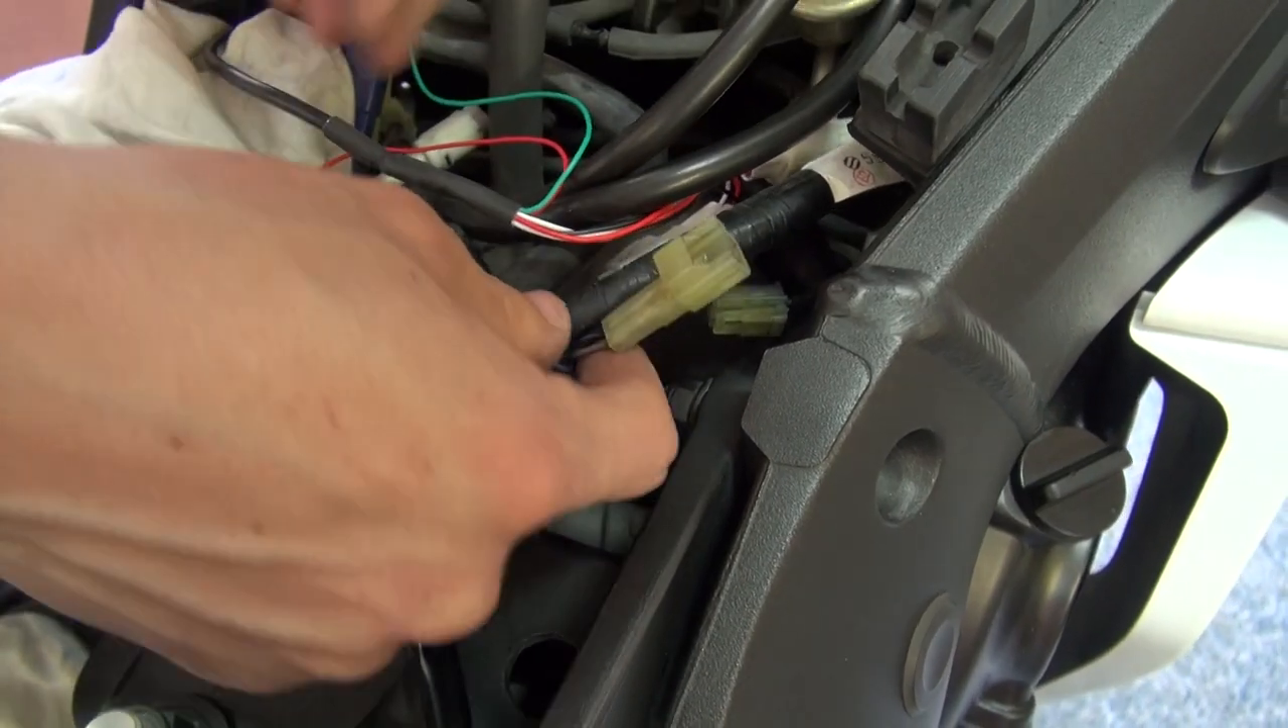Und hier muss jetzt auch noch das Kabel angeschlossen werden.